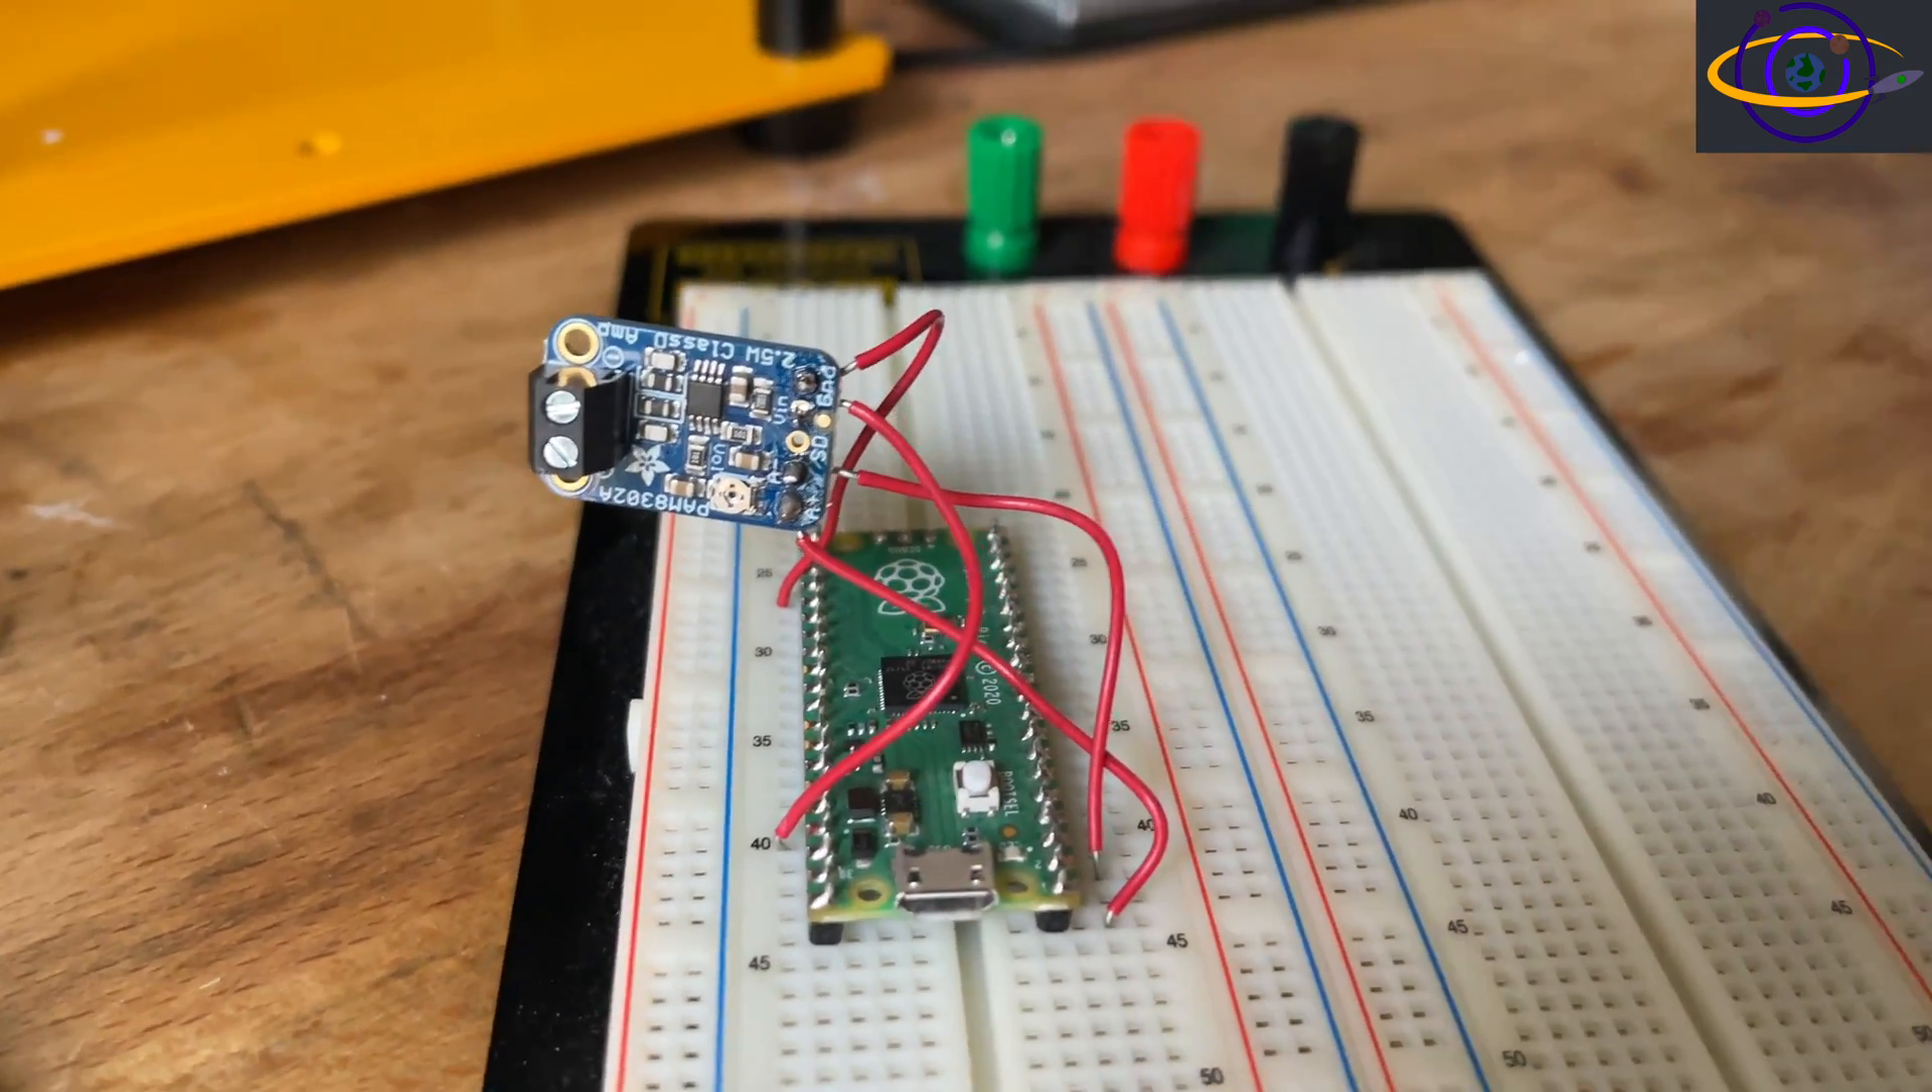Now, here we see I have actually soldered on the wires to the amplifier.